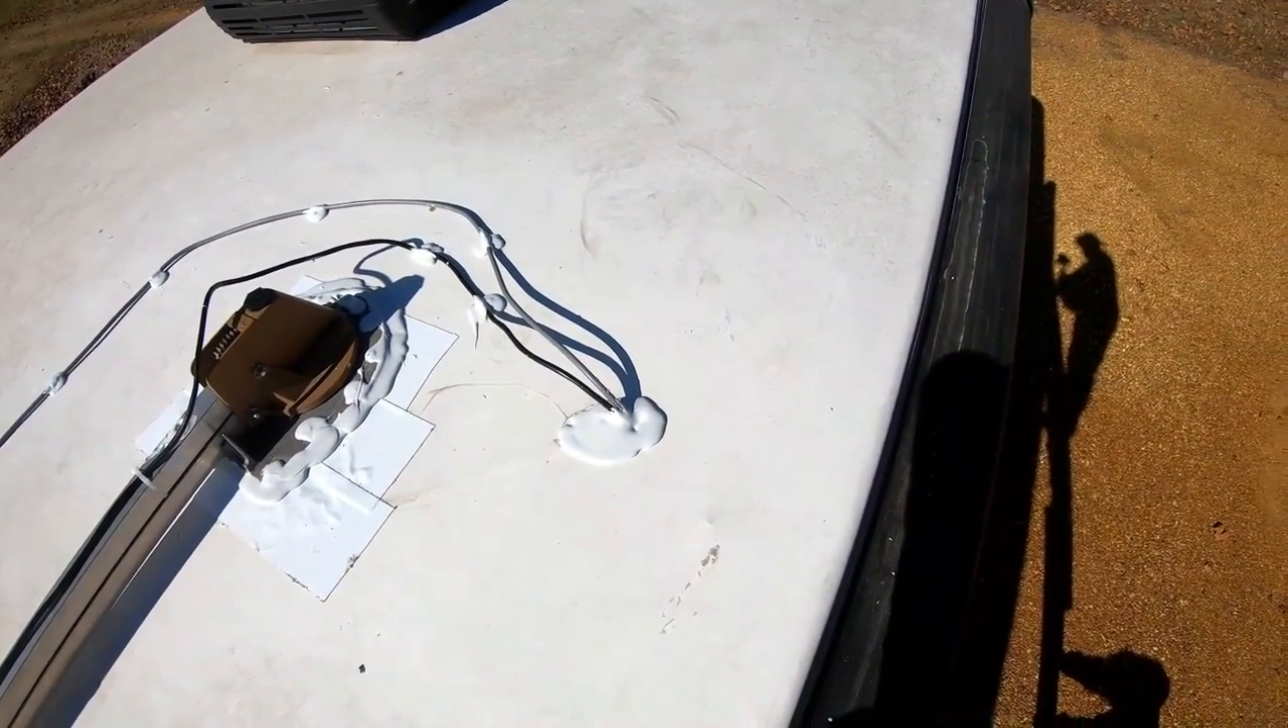It's all screwed down and glued and then our cable is all screwed down with cable straps and put some DICOR on it so they won't leak and then down into the cabinet there.